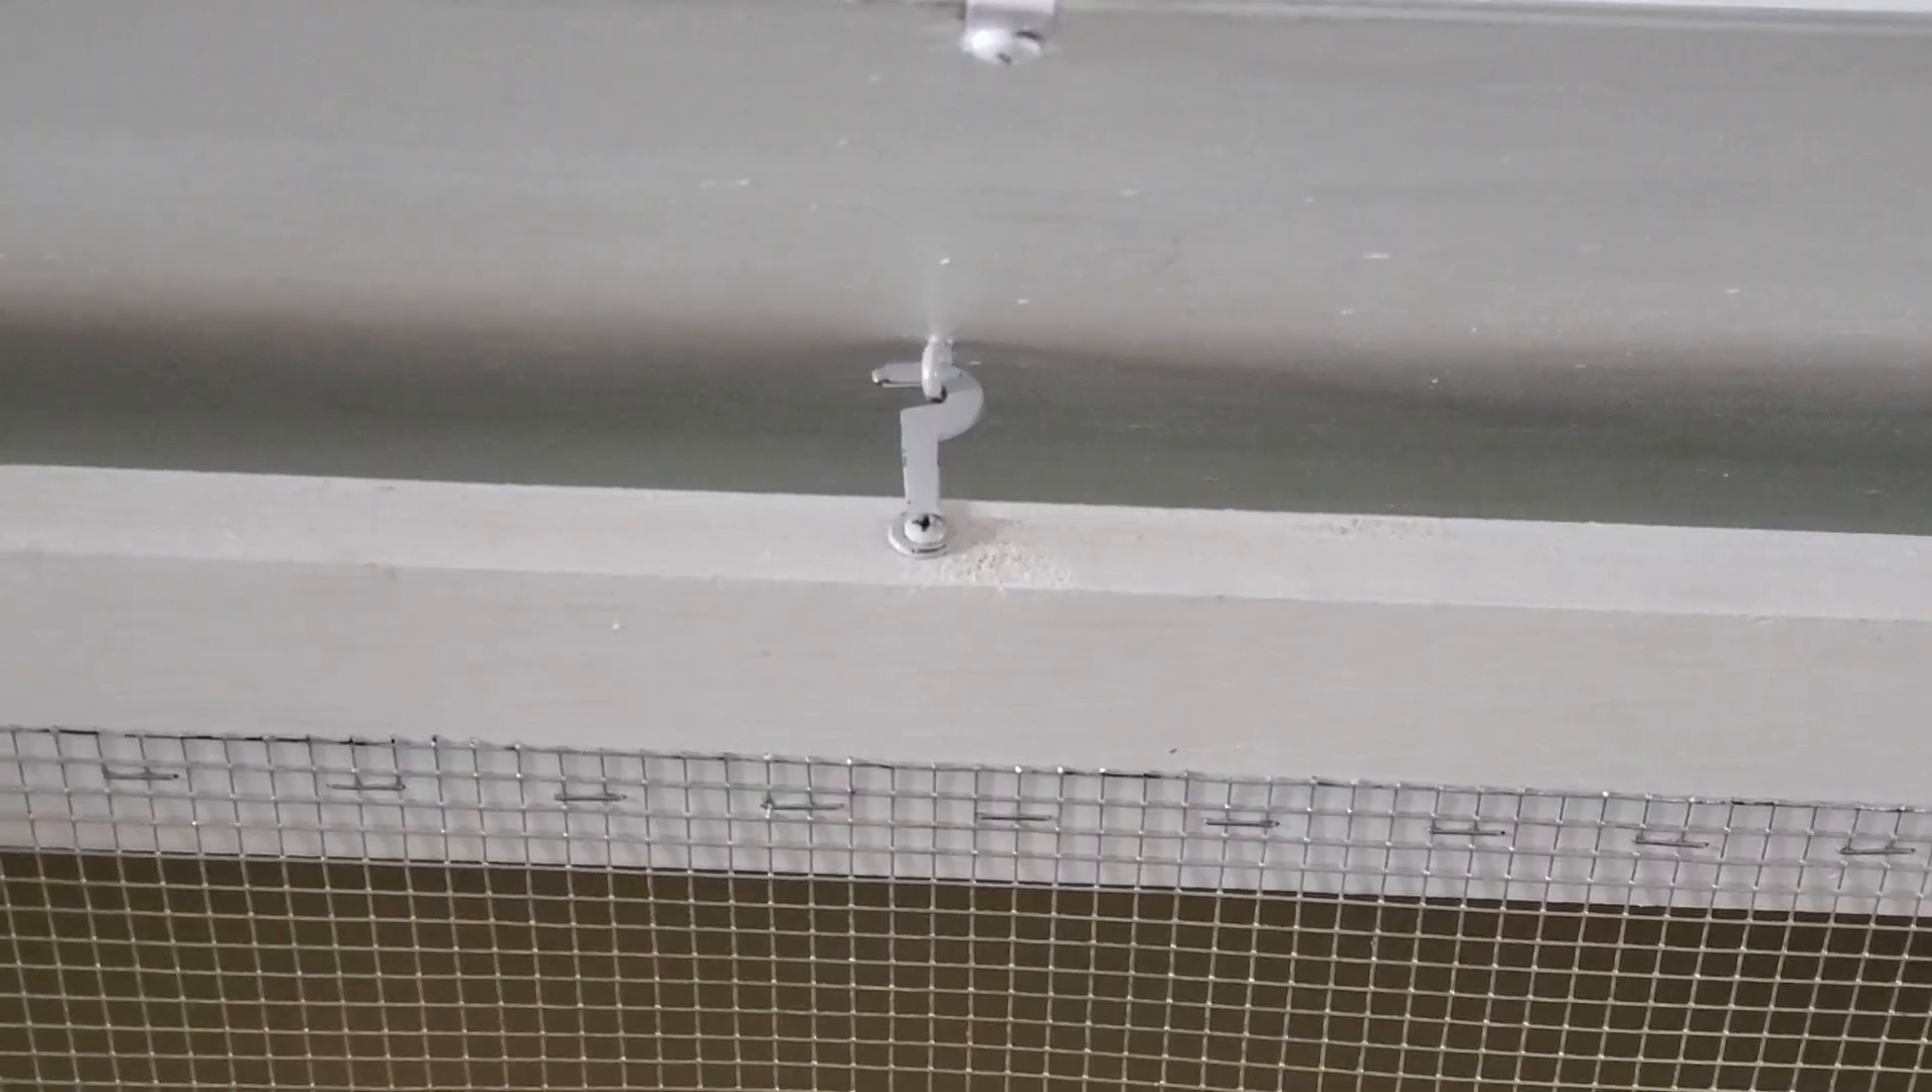To hold the bottom lid open I added another latch that hooks underneath the top cage.